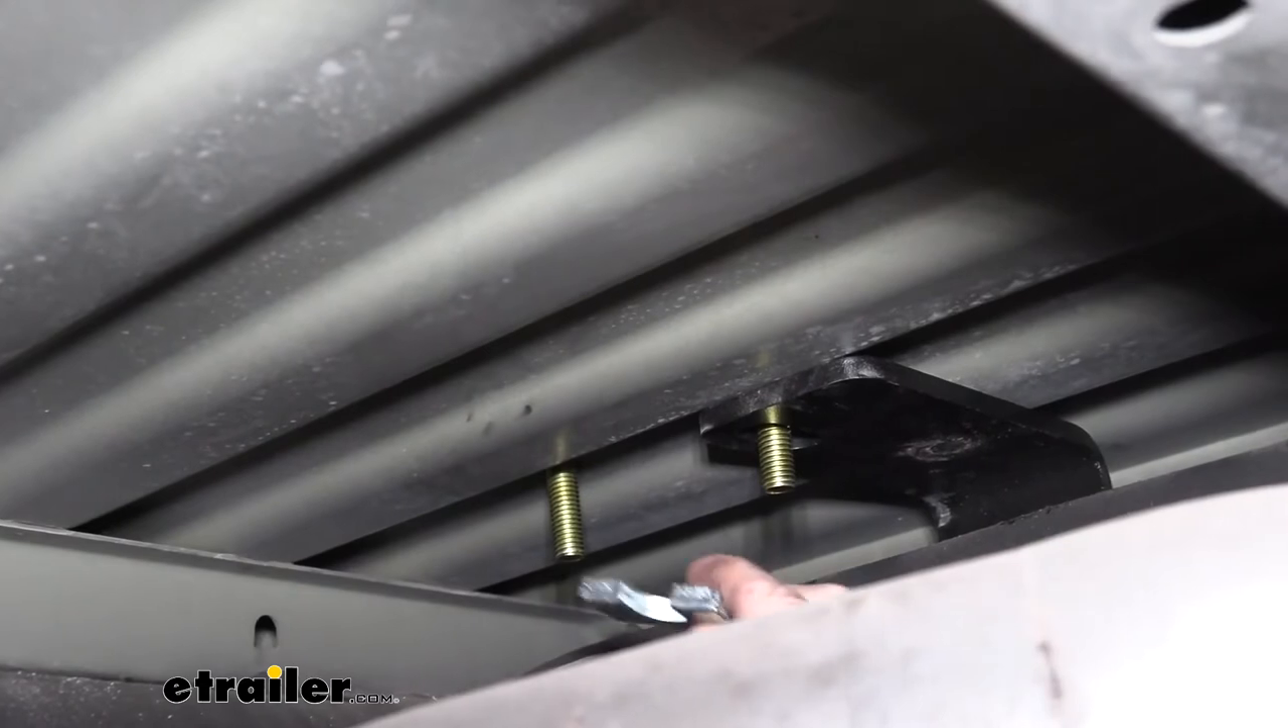The side plate, you can see here, our bolt dropped down through it.